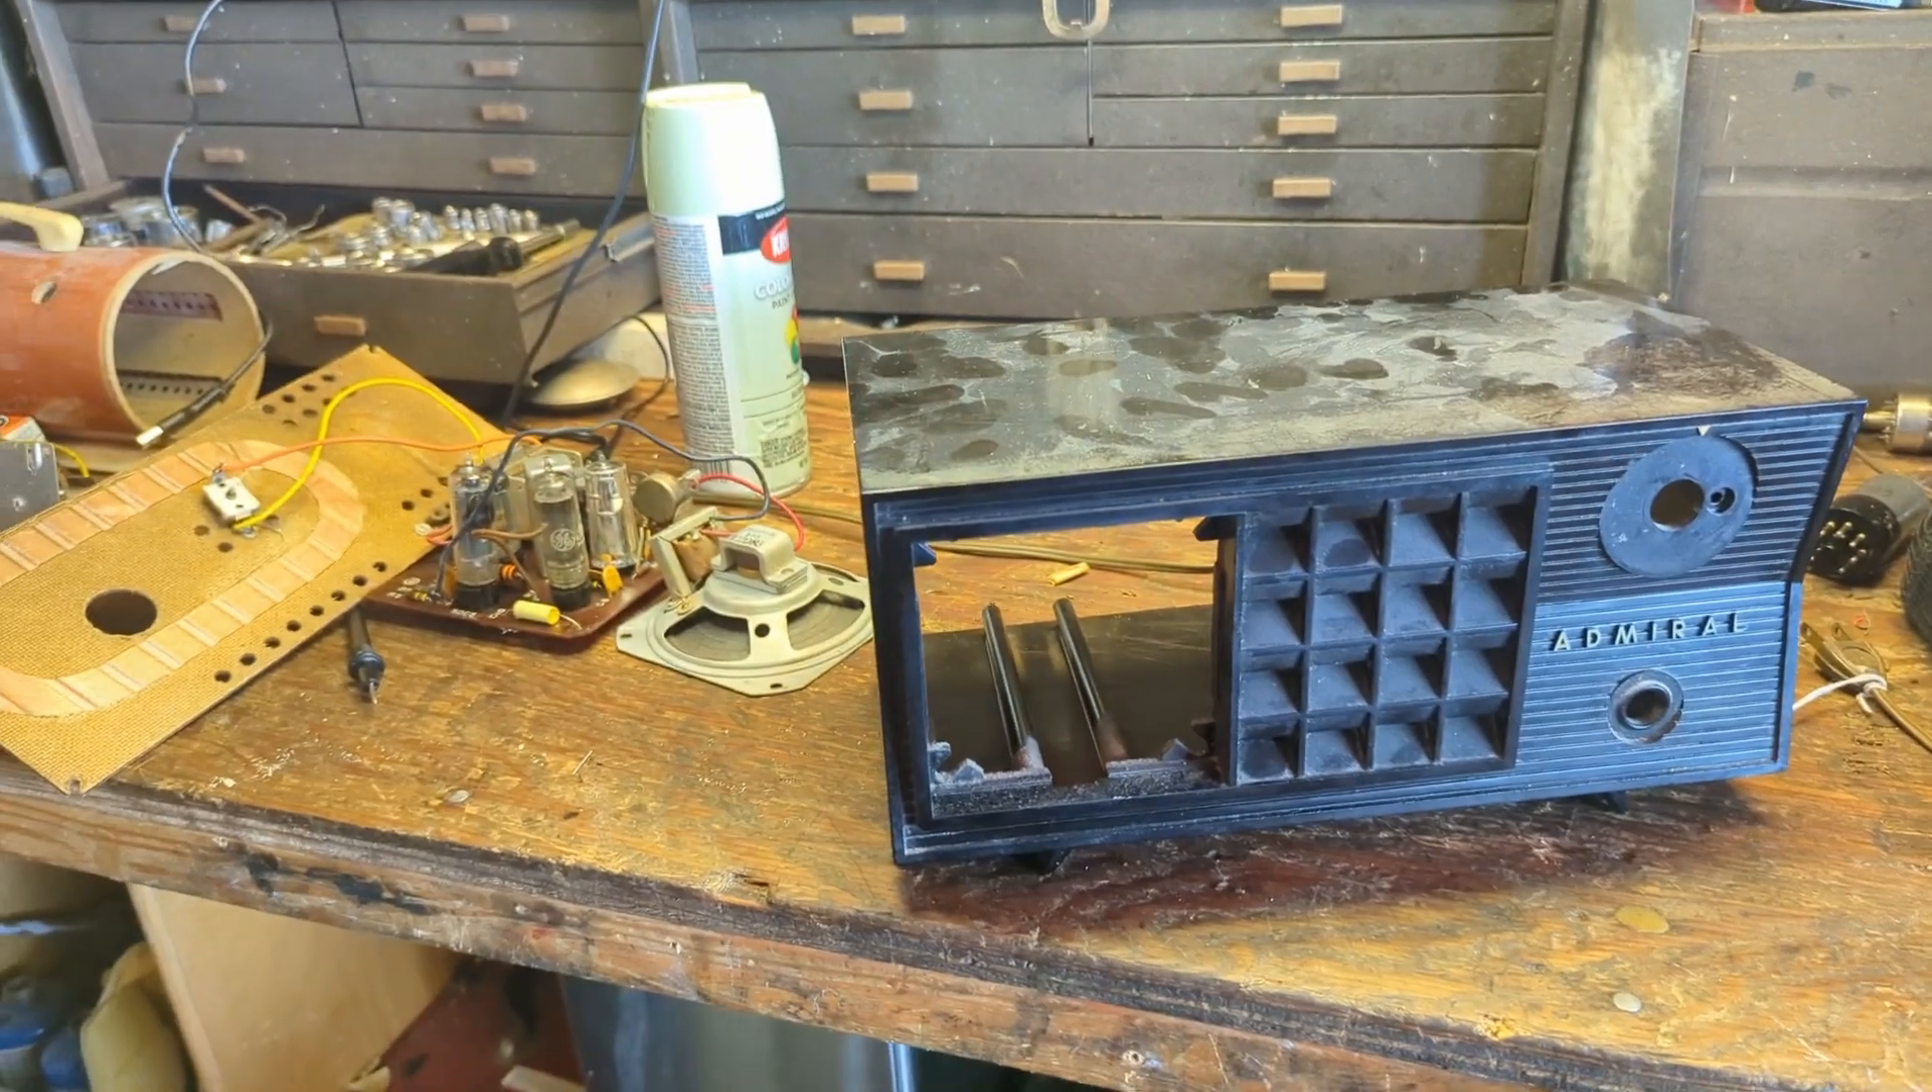Okay so all the guts are out of here and you can see there's not much to it.